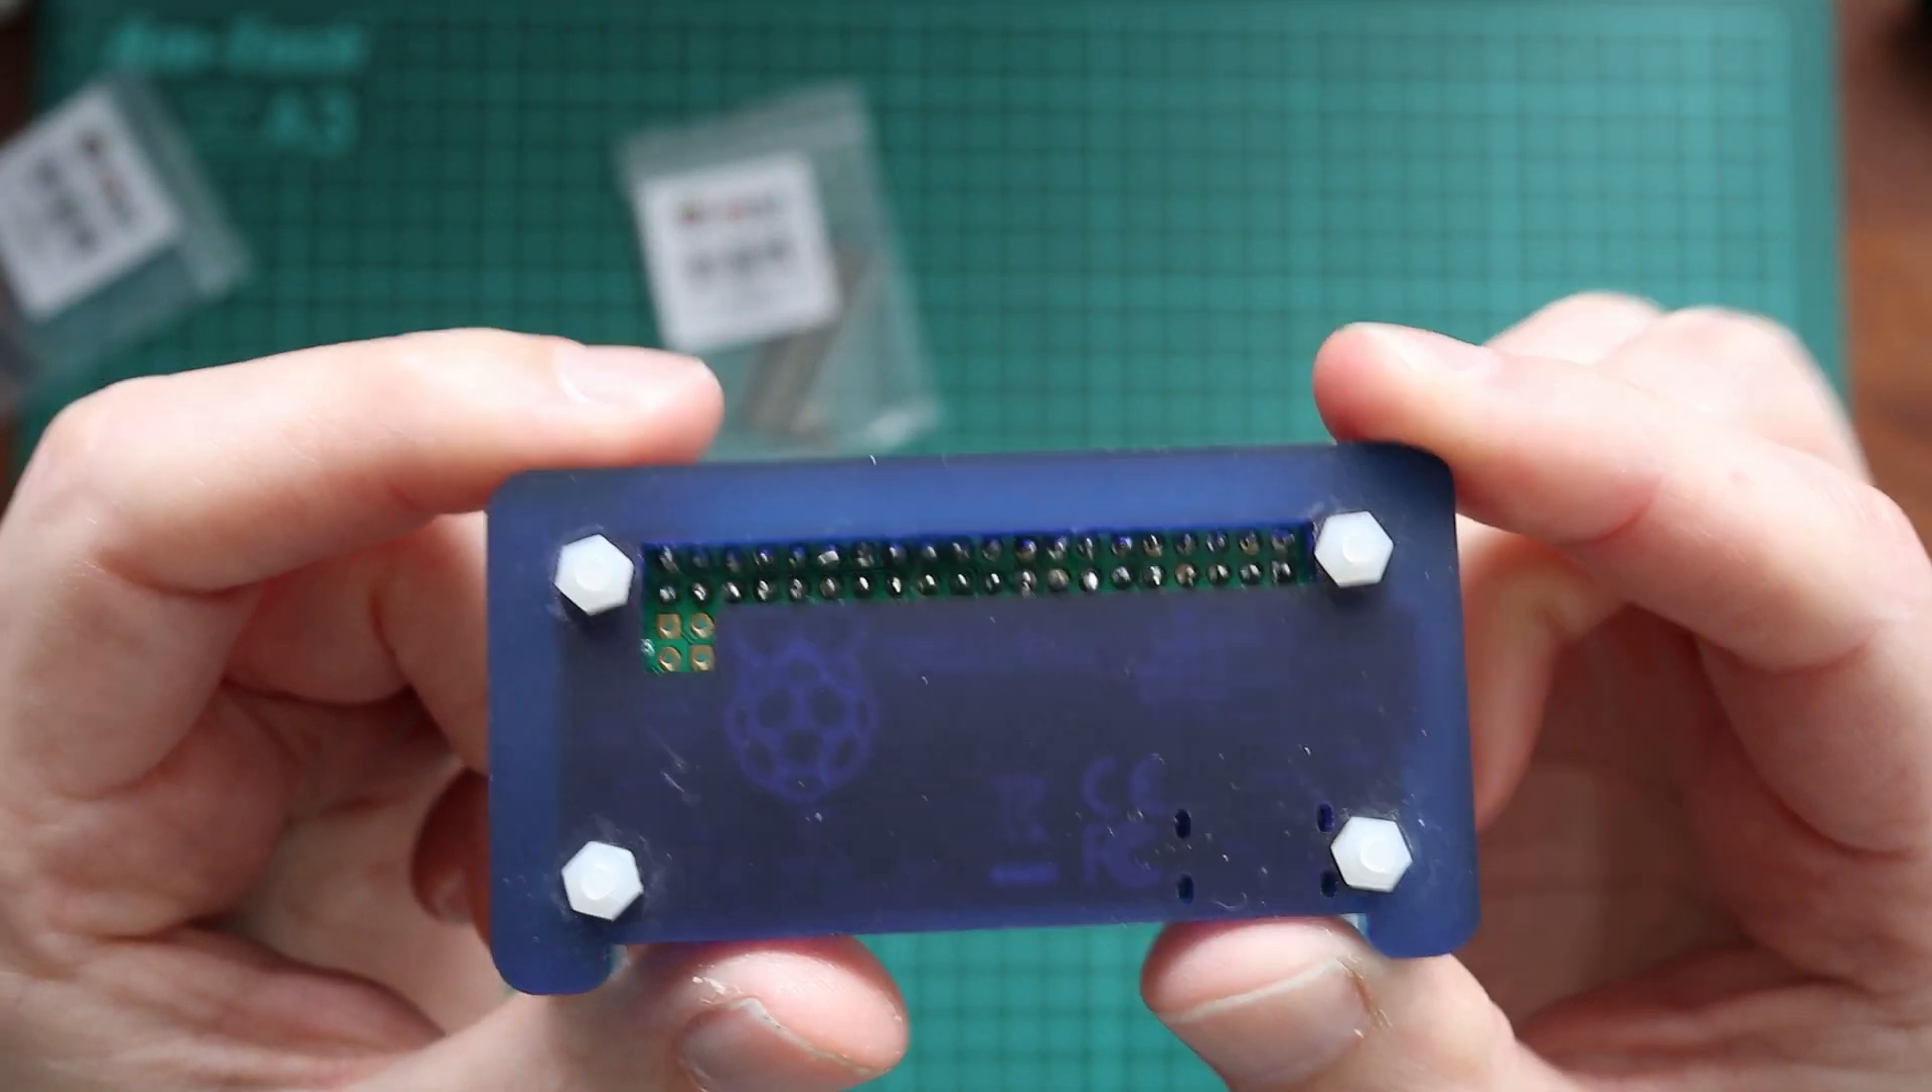Basically this is a Pi Zero and I've put a header pins on that.